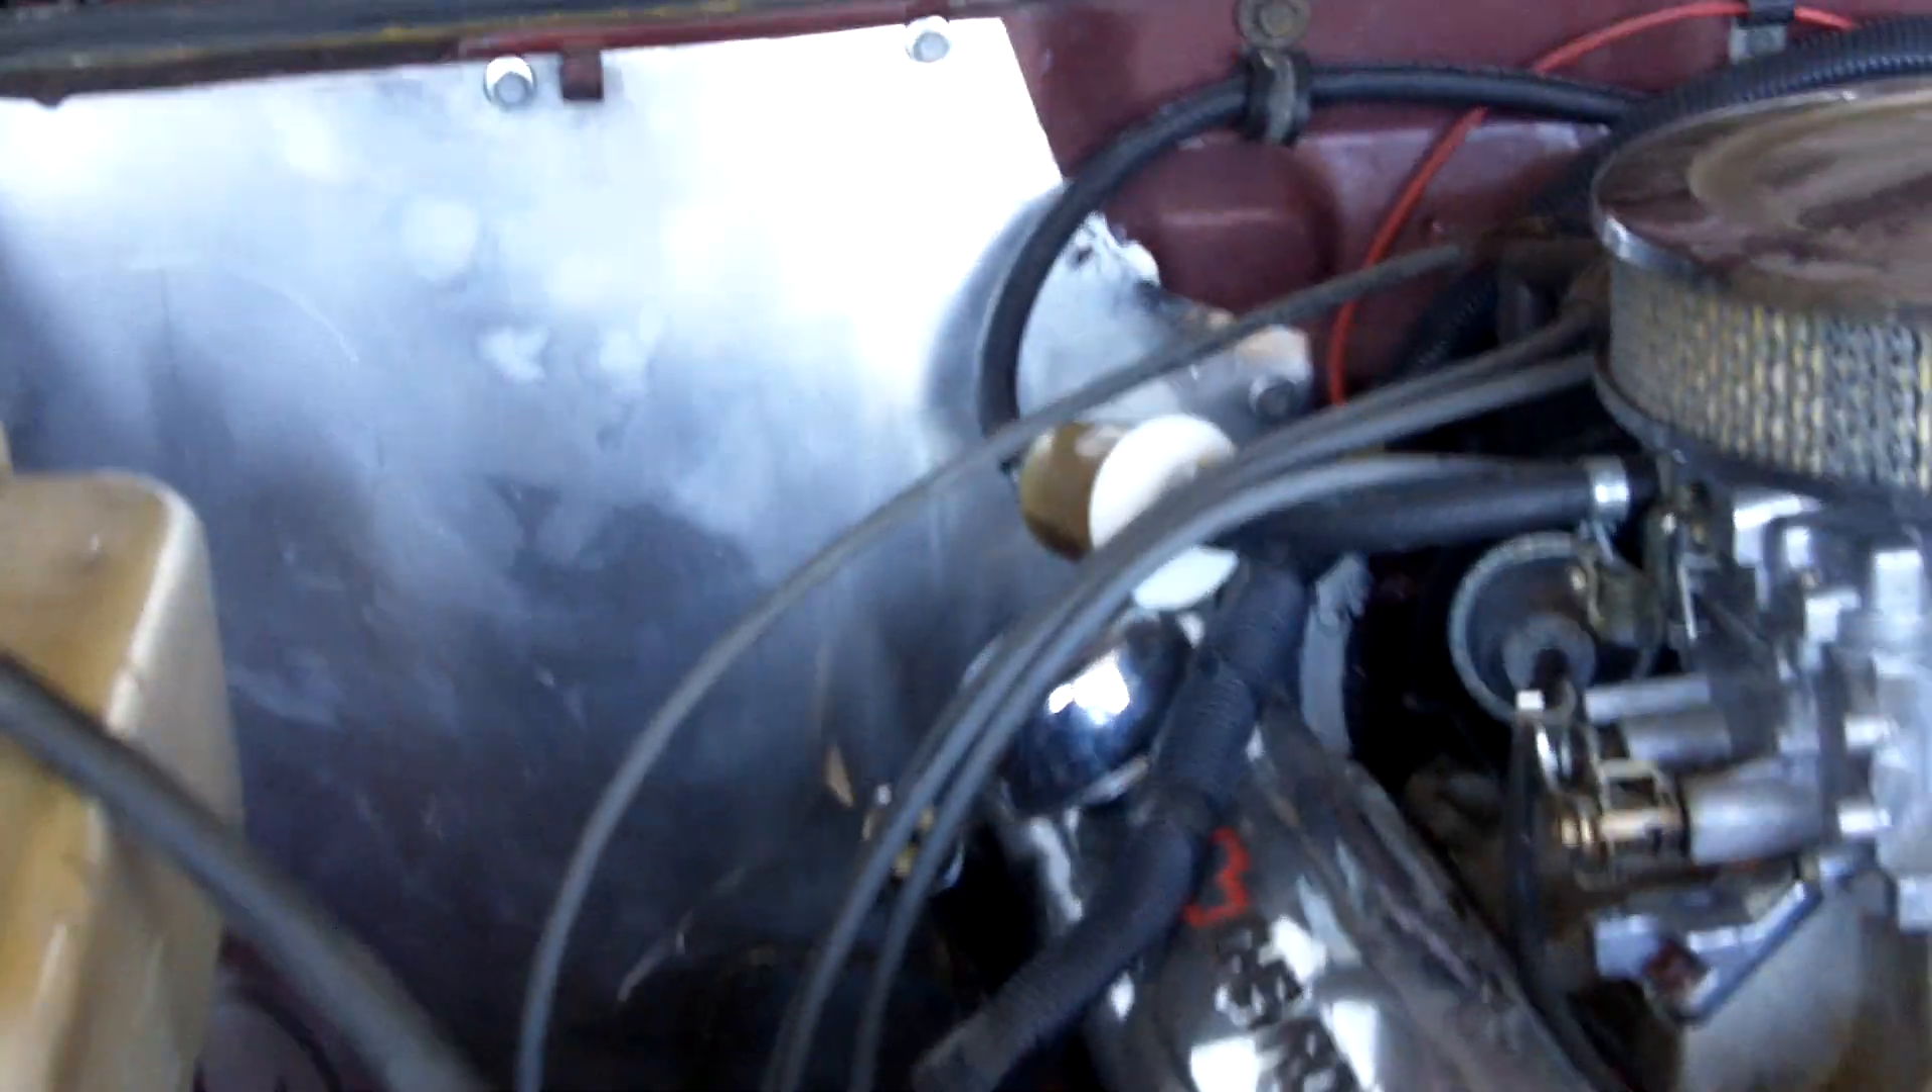Got the patch in the firewall where the heater, air conditioning, all that bullshit was.